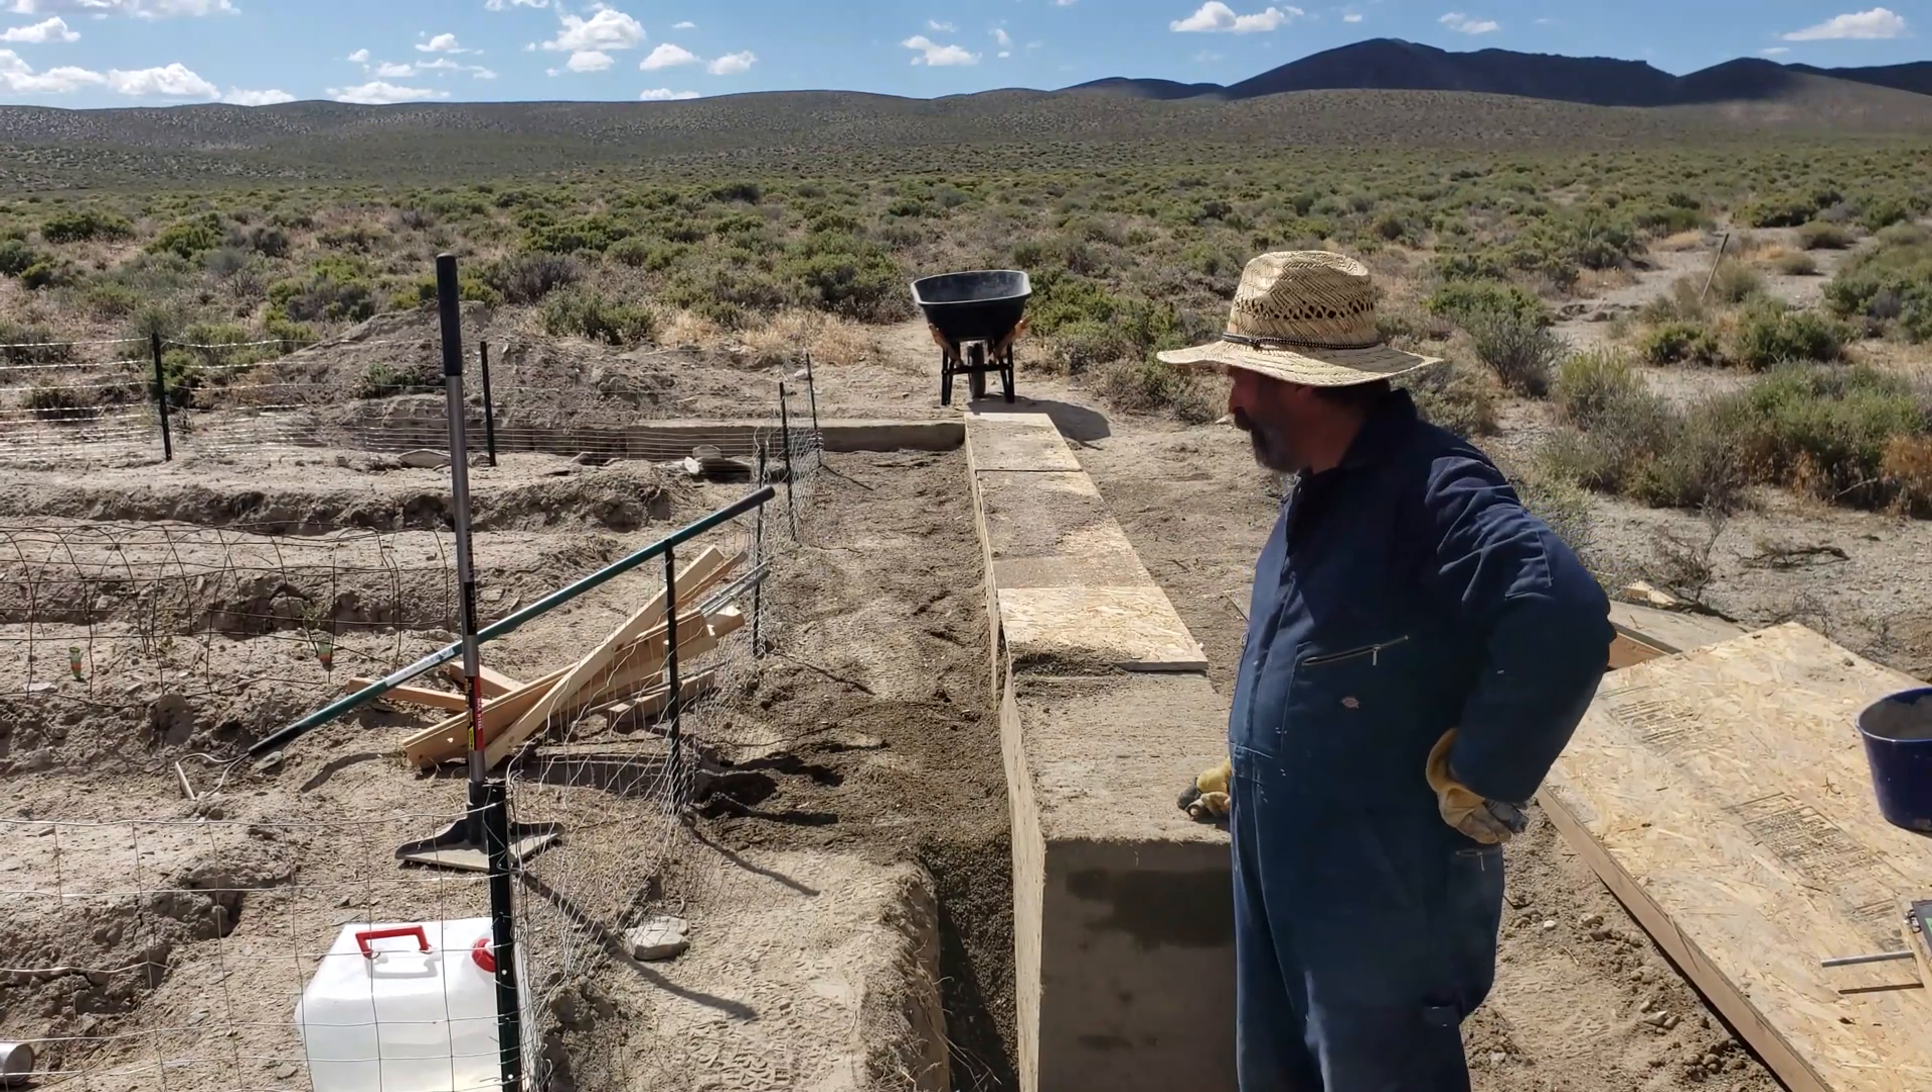I also put a scrap osb board on top of the wall.